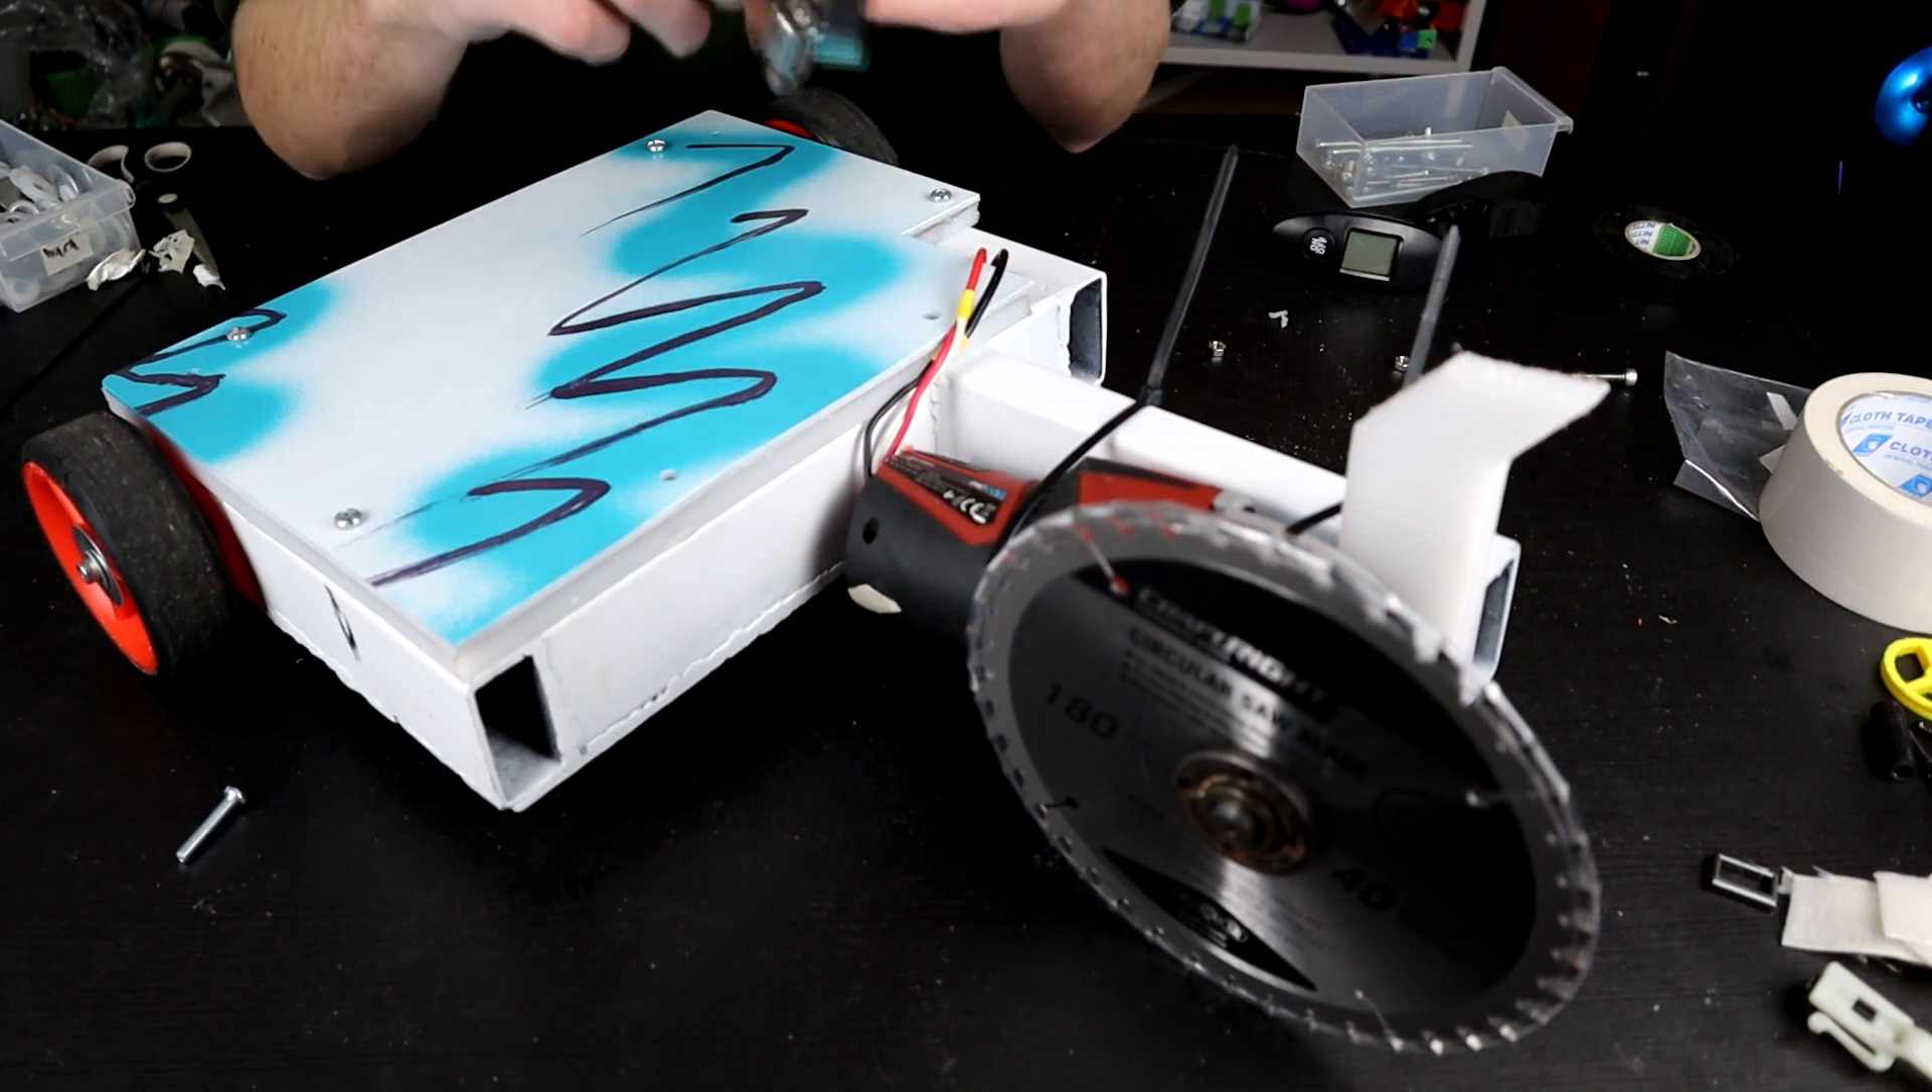Temporal displacement is now mostly together I say mostly because we've got zip ties holding the angle grinder on right now.